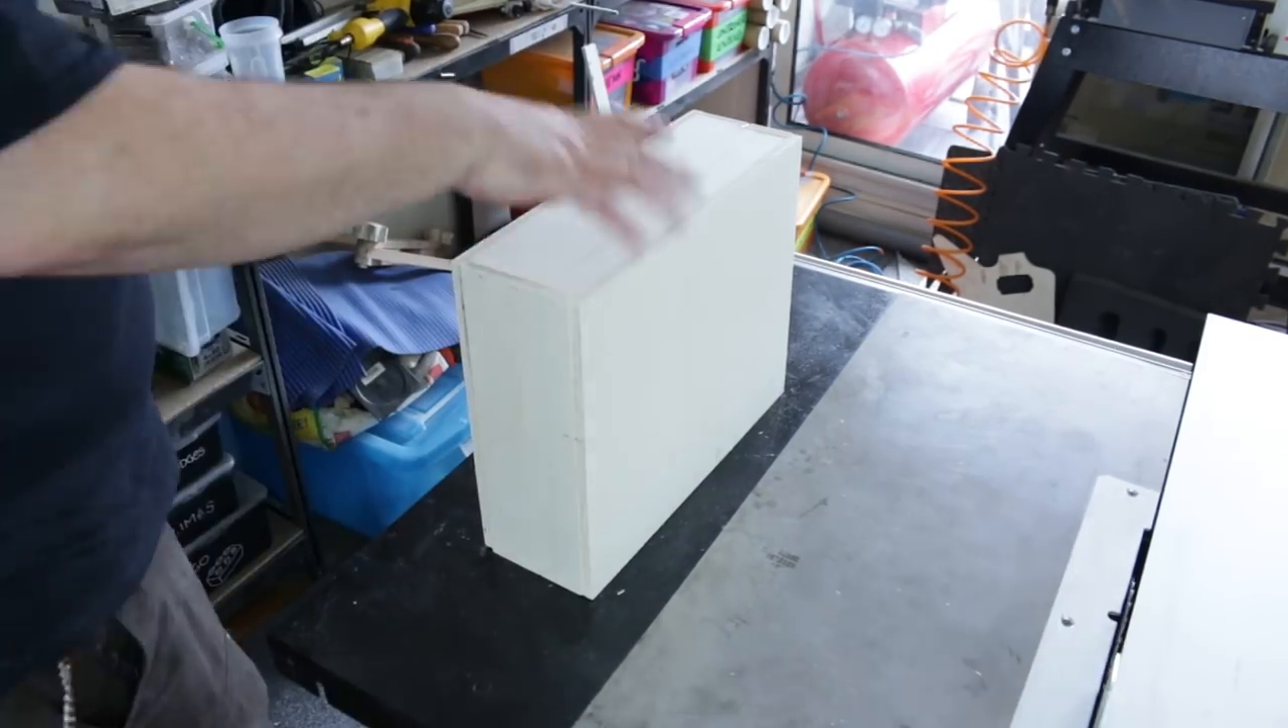Et voilà ma boîte est assemblée, maintenant il va falloir la couper en deux.